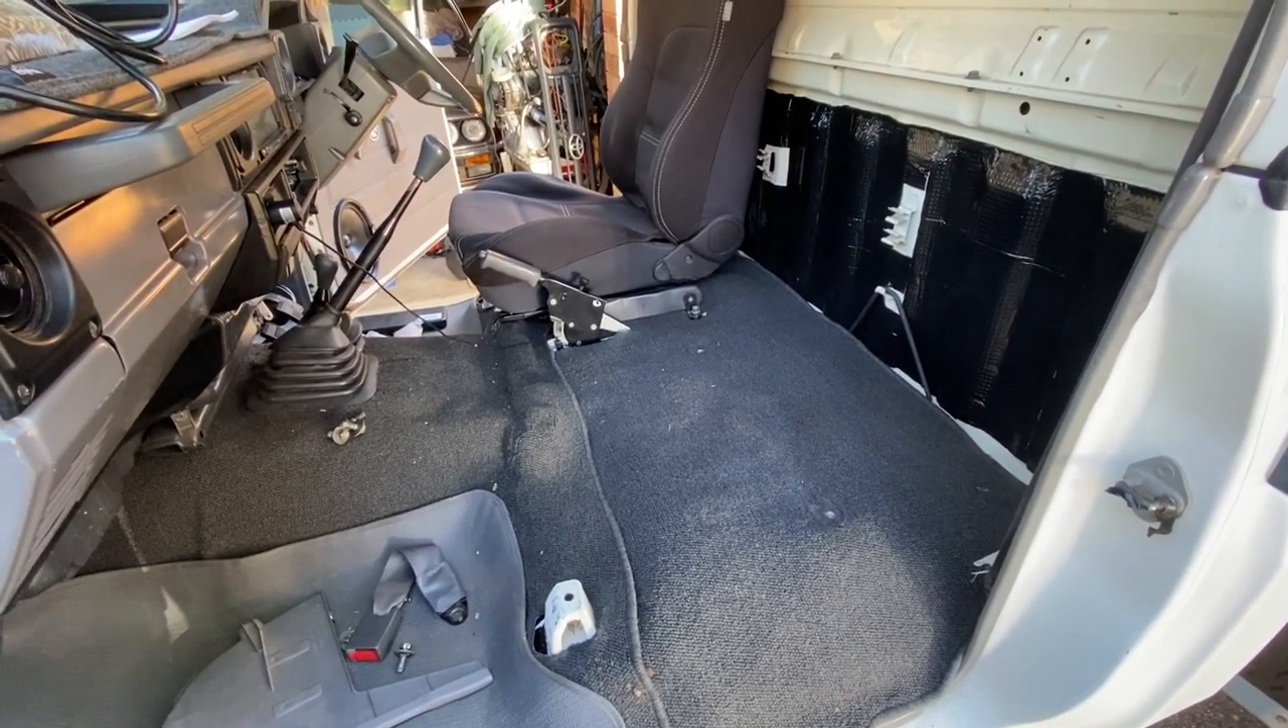So I've gone ahead and removed the passenger seat from the 75. You can see the holes for the seat rails.